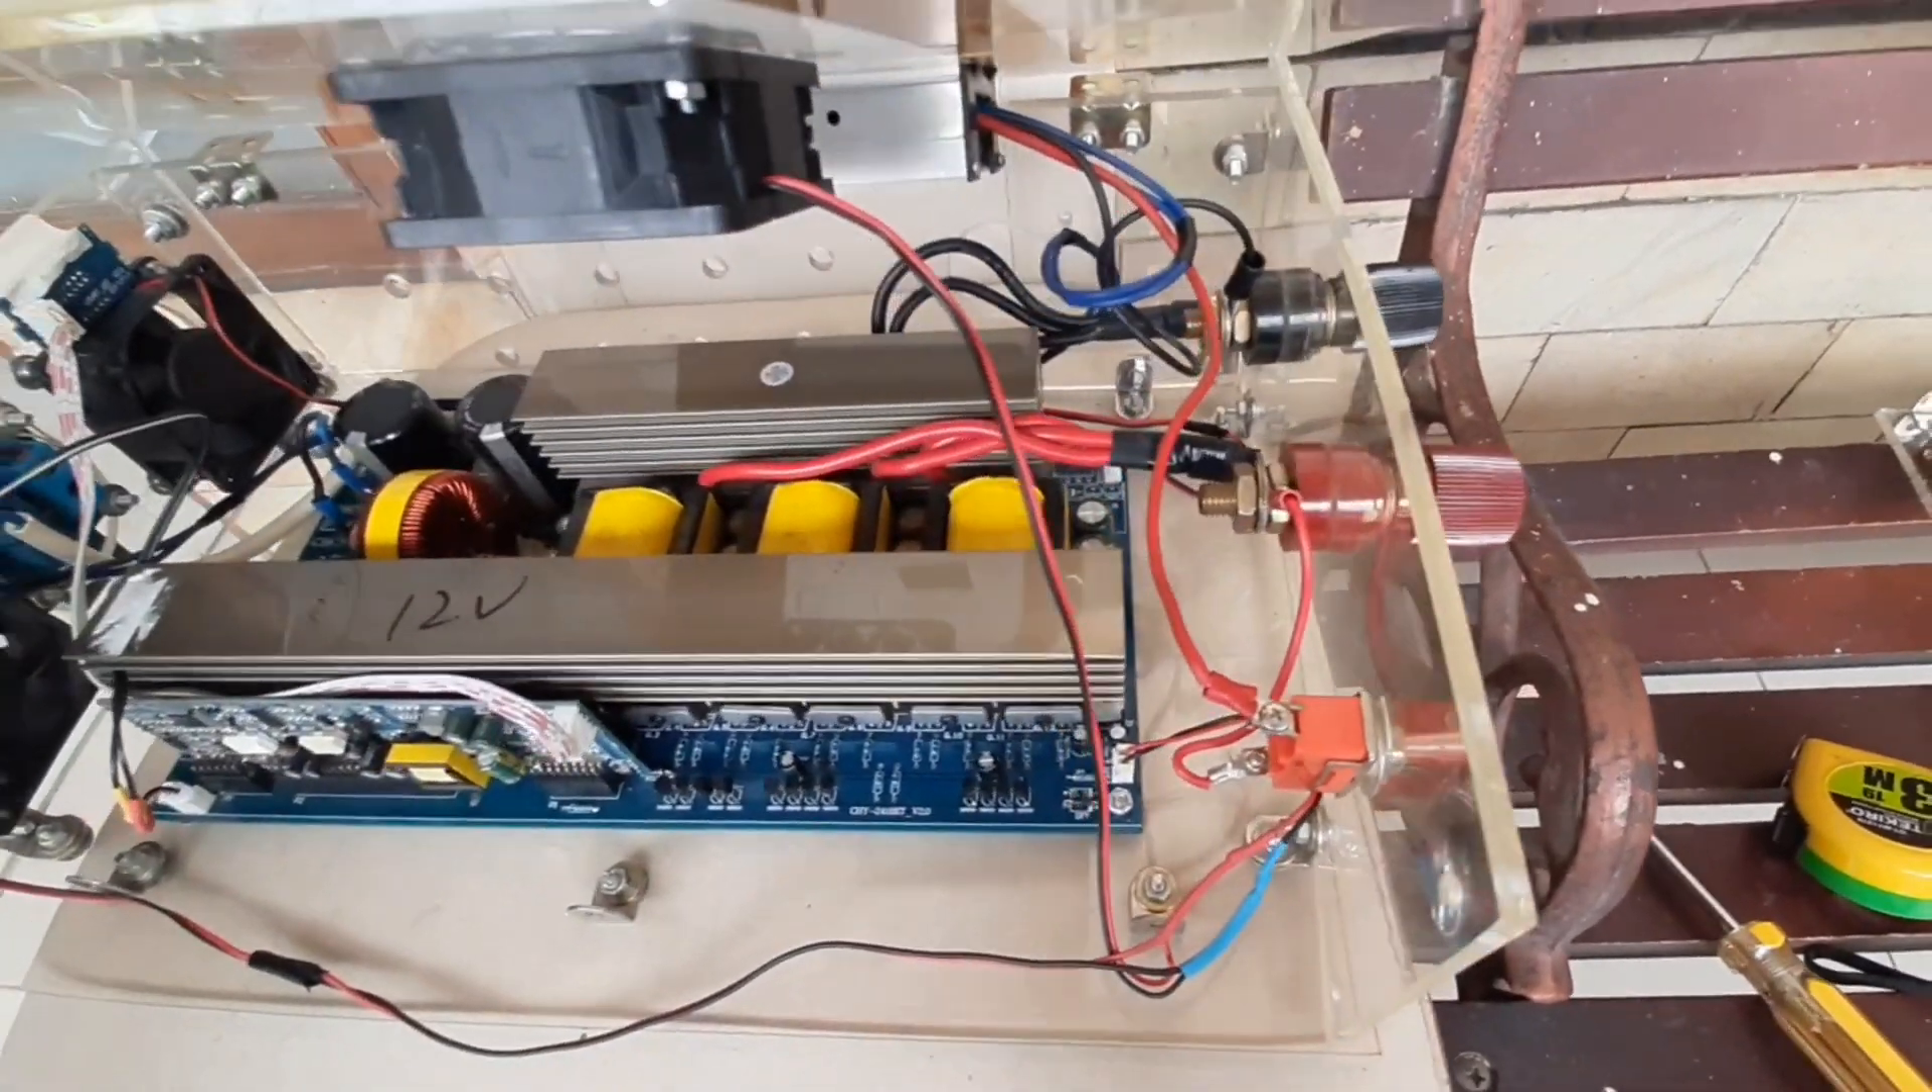Jadi sudah selesai ya memasukkan inverternya ke dalam box acrylic jadi kabel semua sudah tersambung ya.